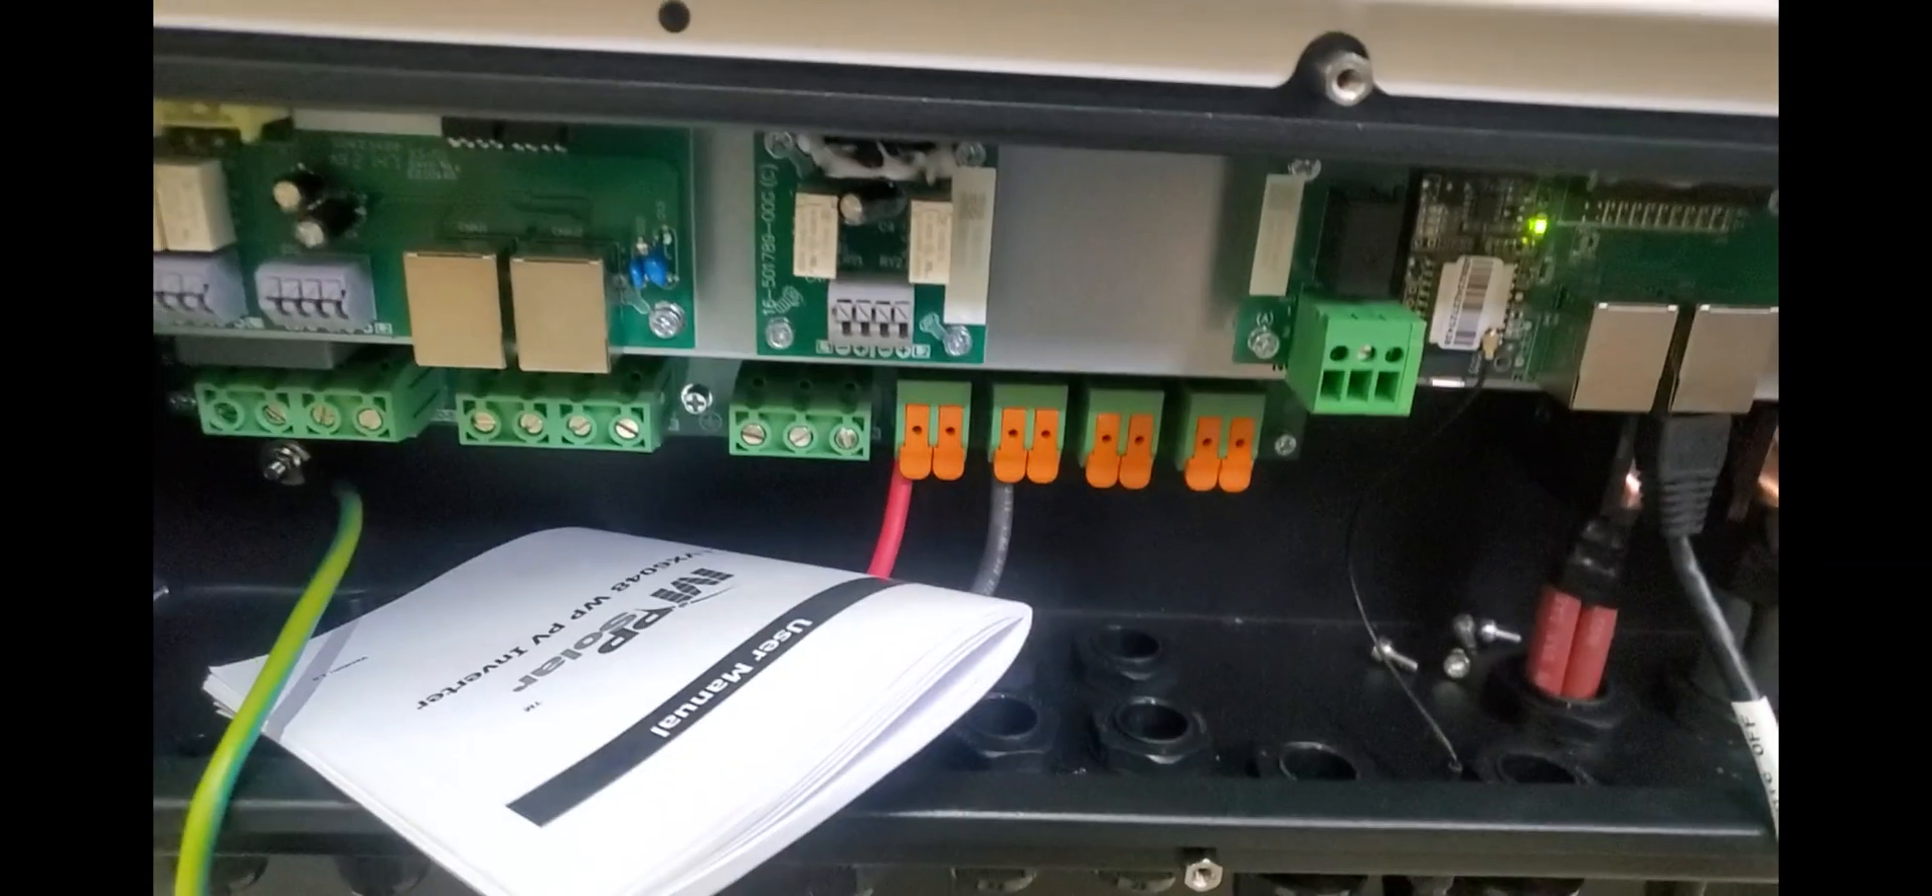And over here, I only have PV1 connected. PV2 has got nothing in.